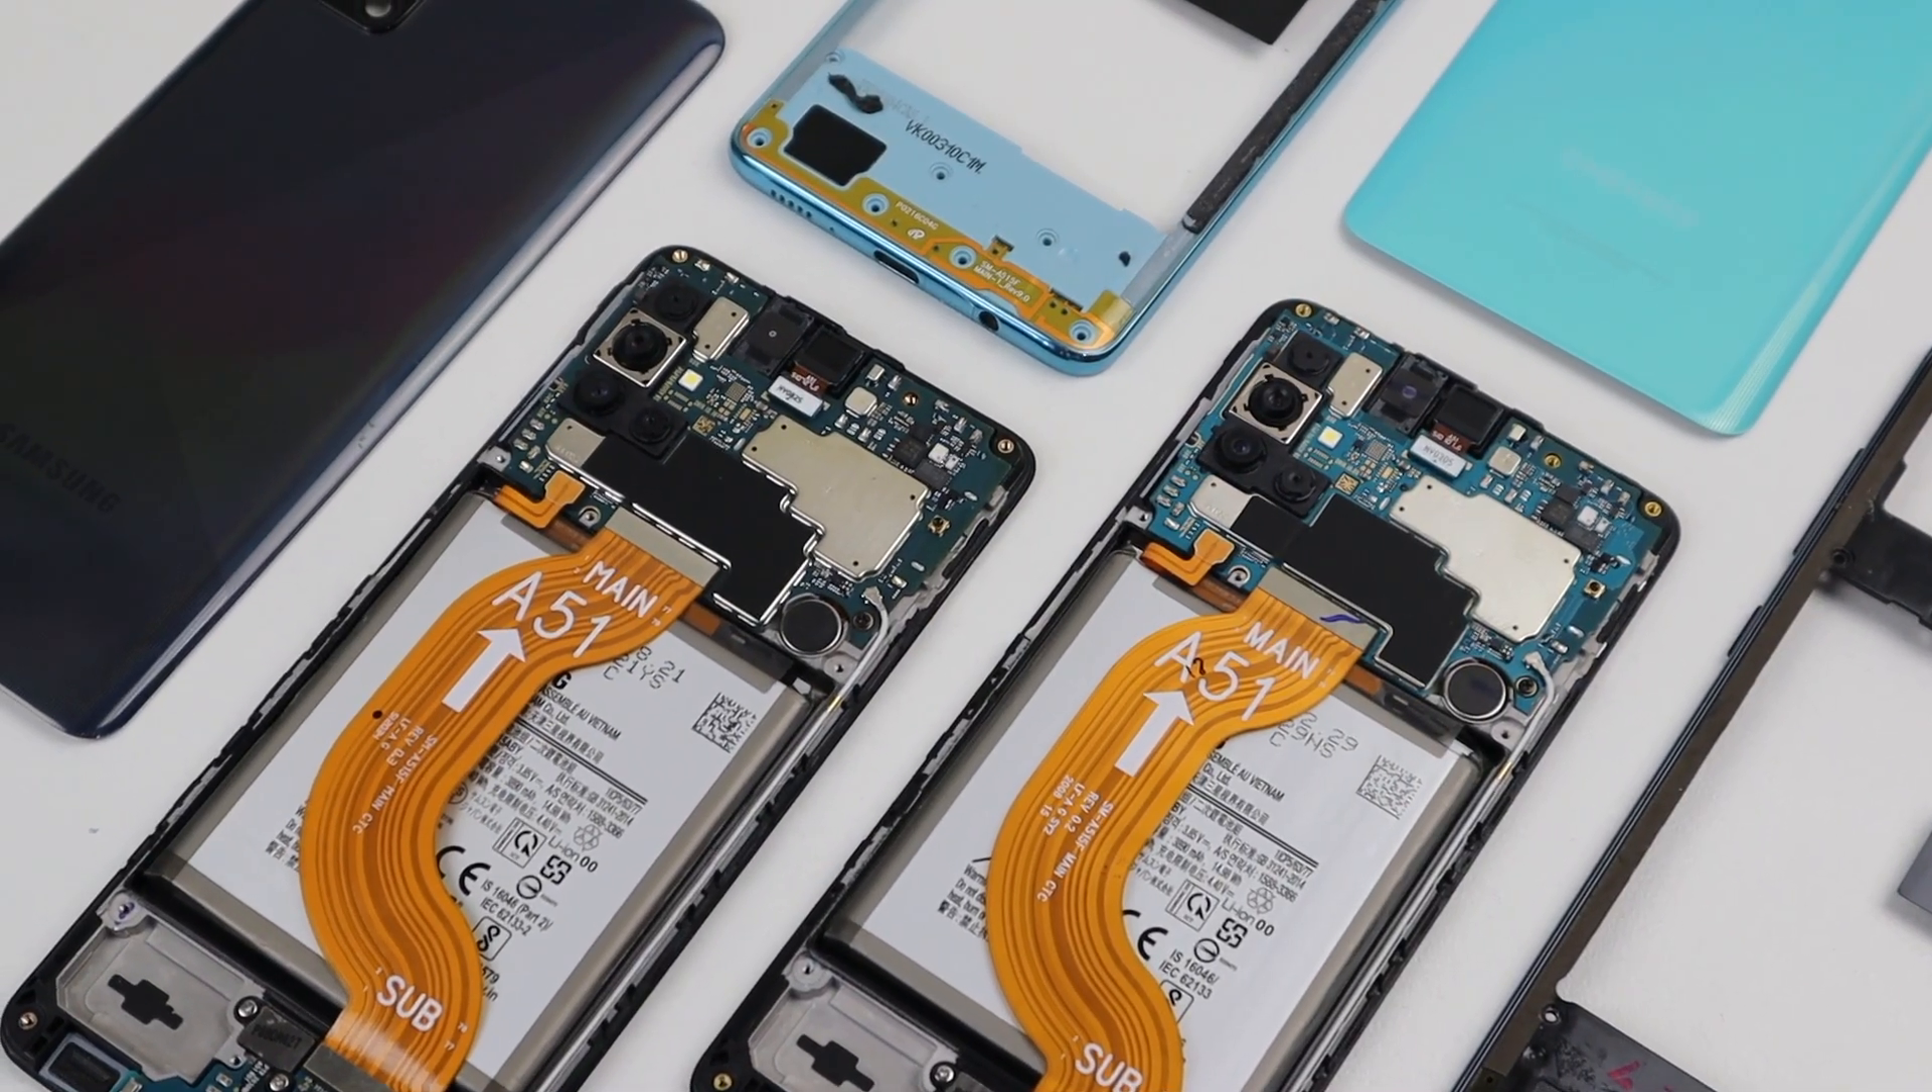With the backs removed, we get our first look inside these phones.